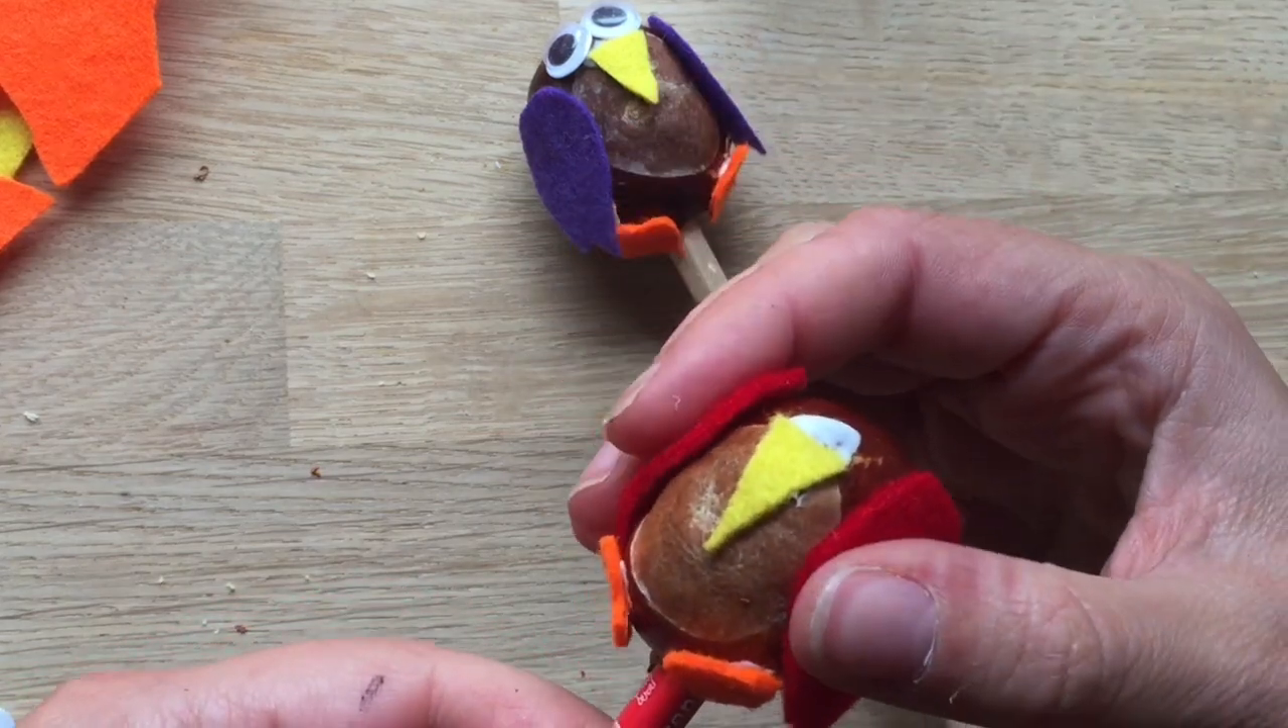Then you put the other foot like so and then the only thing that's missing is the googly eyes.